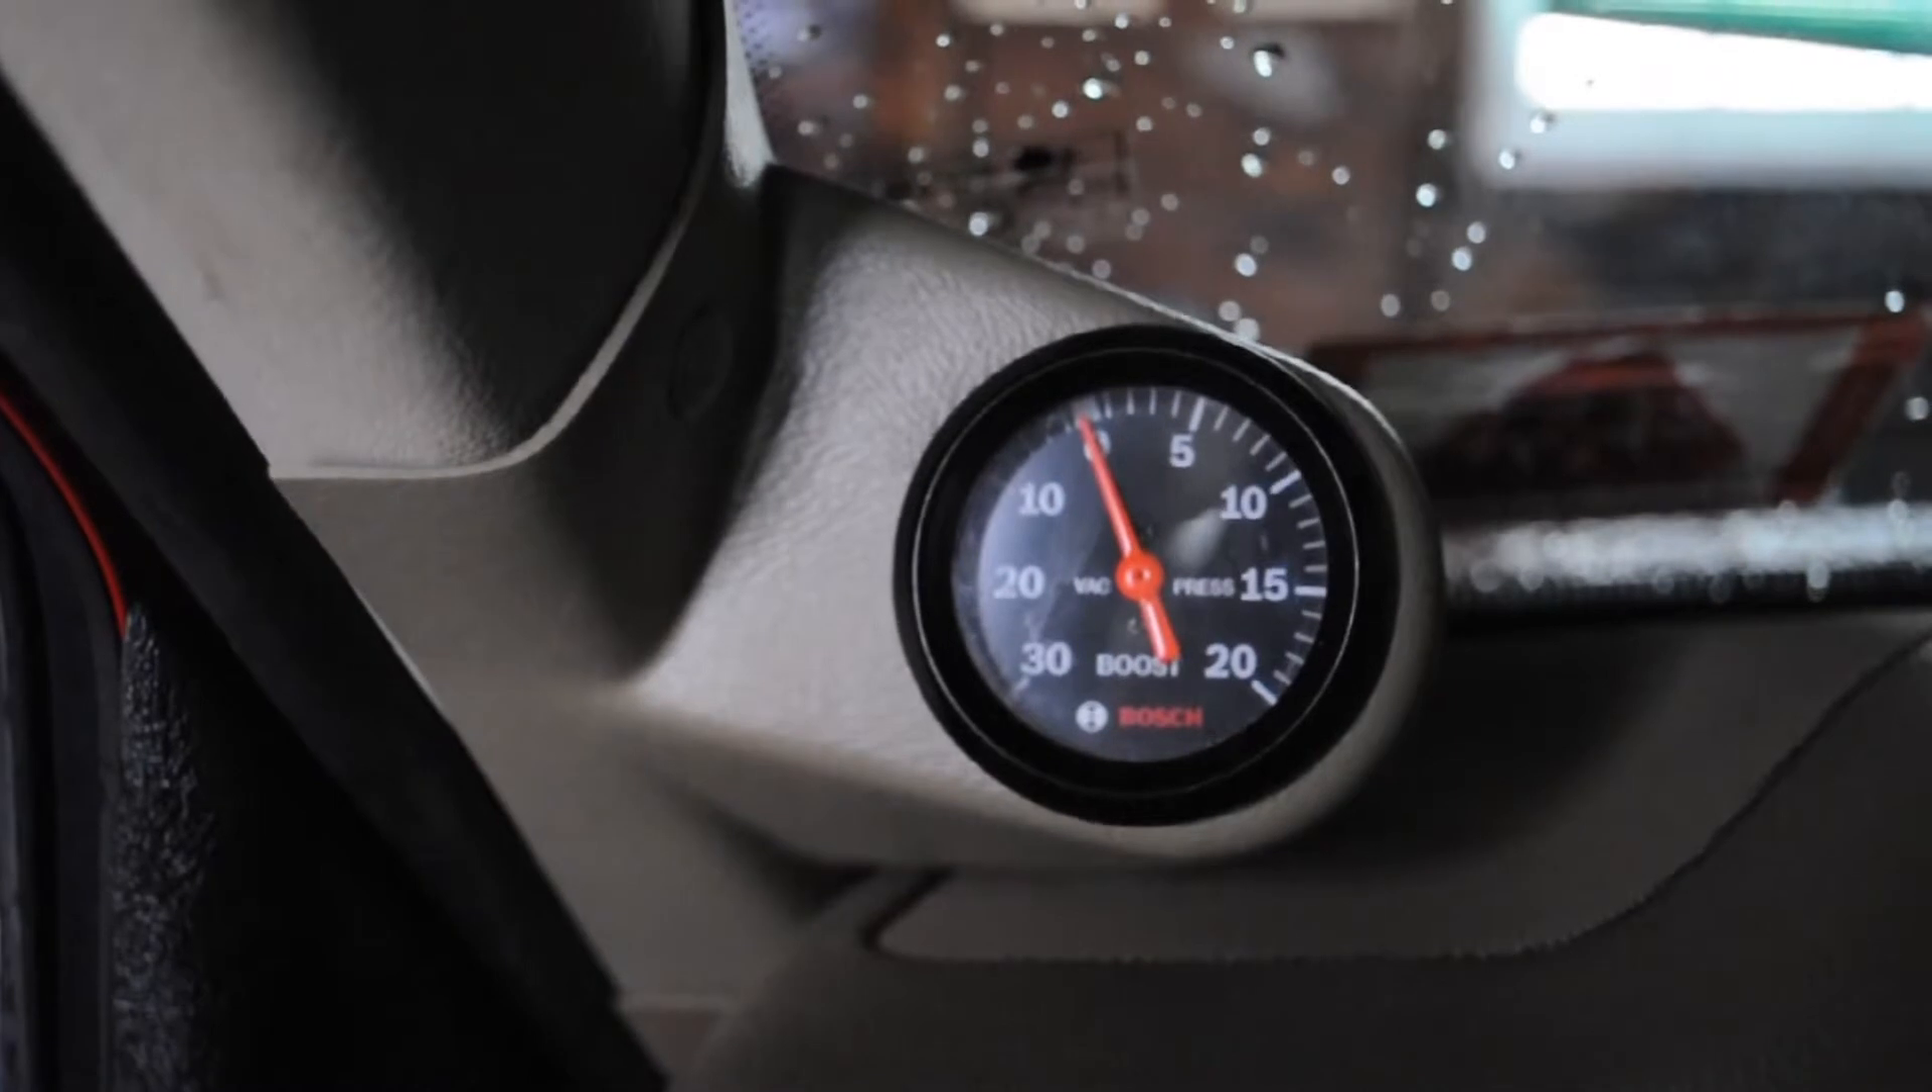Alright our boost gauge is all mounted up.